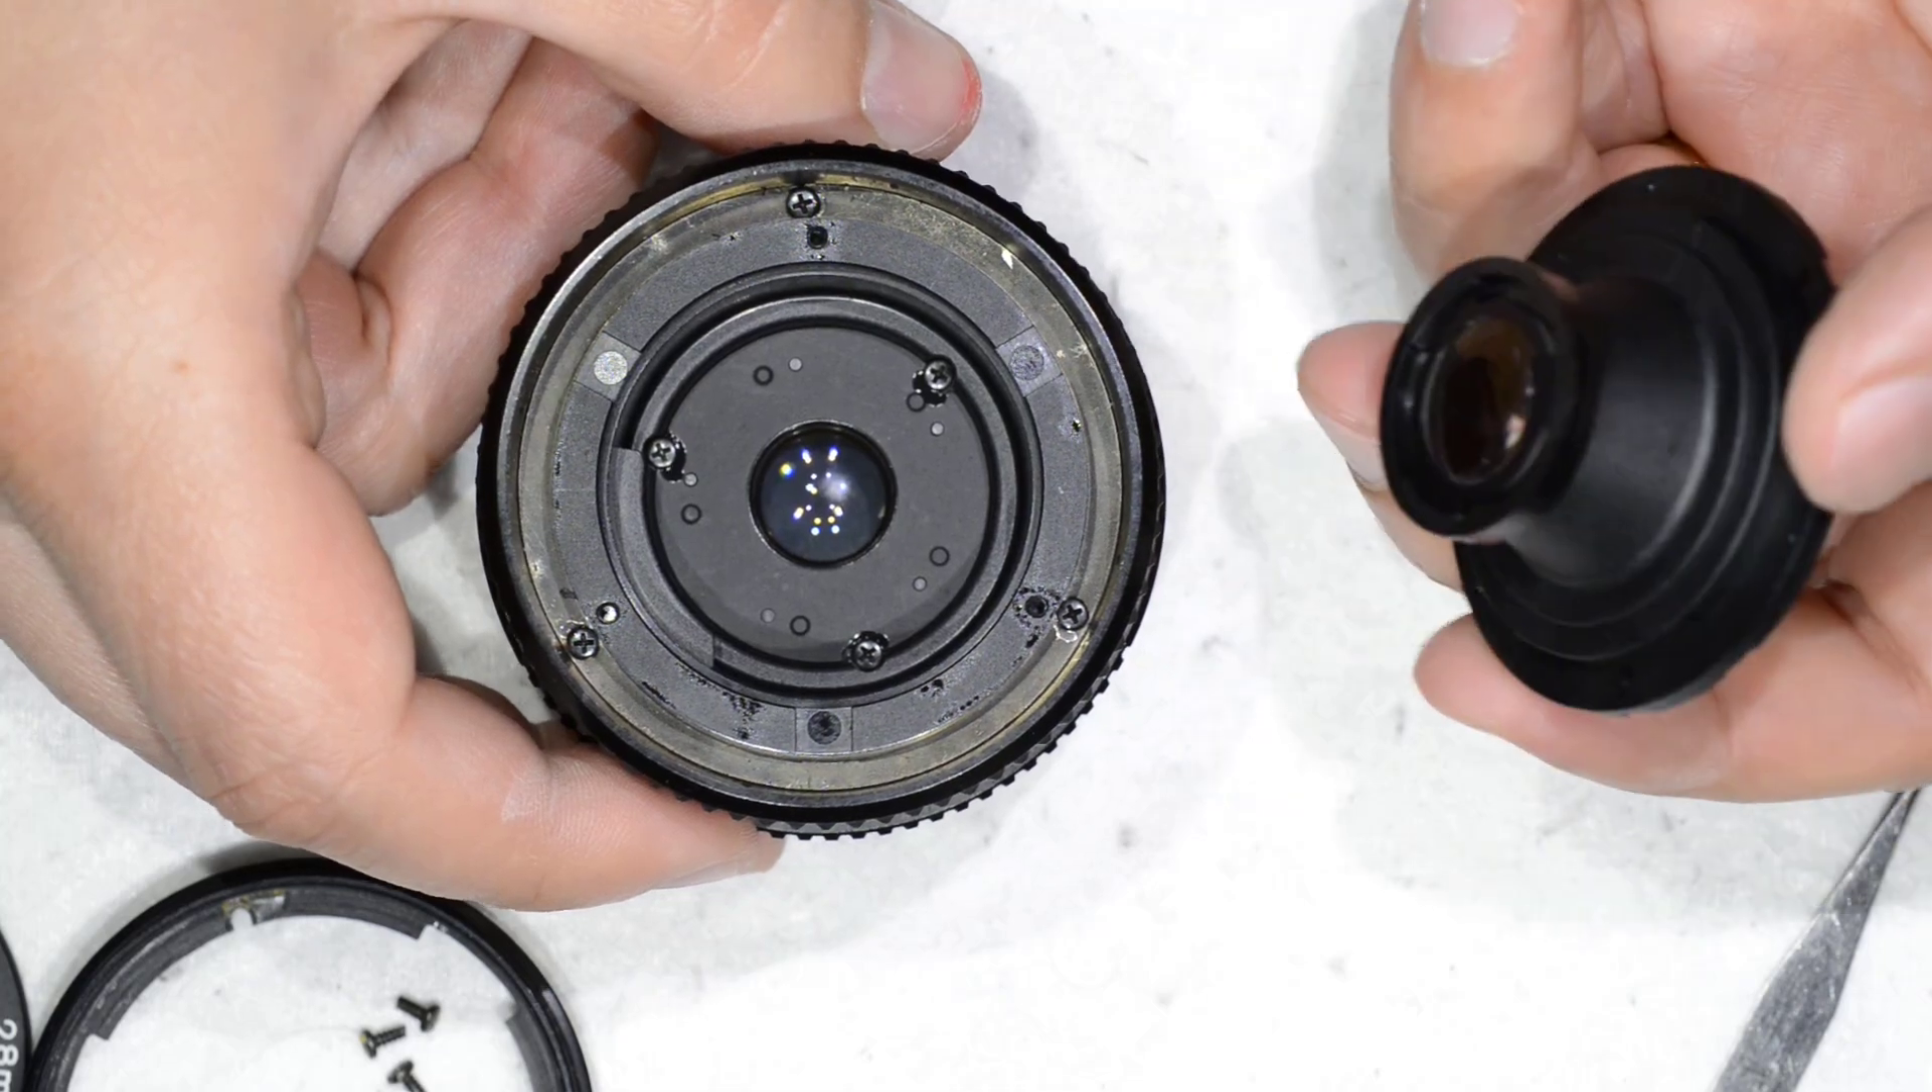Like that and then we have removed the front element which is just a complete block molded in plastic so I don't think there is many chances of doing any repair if anything is inside here.